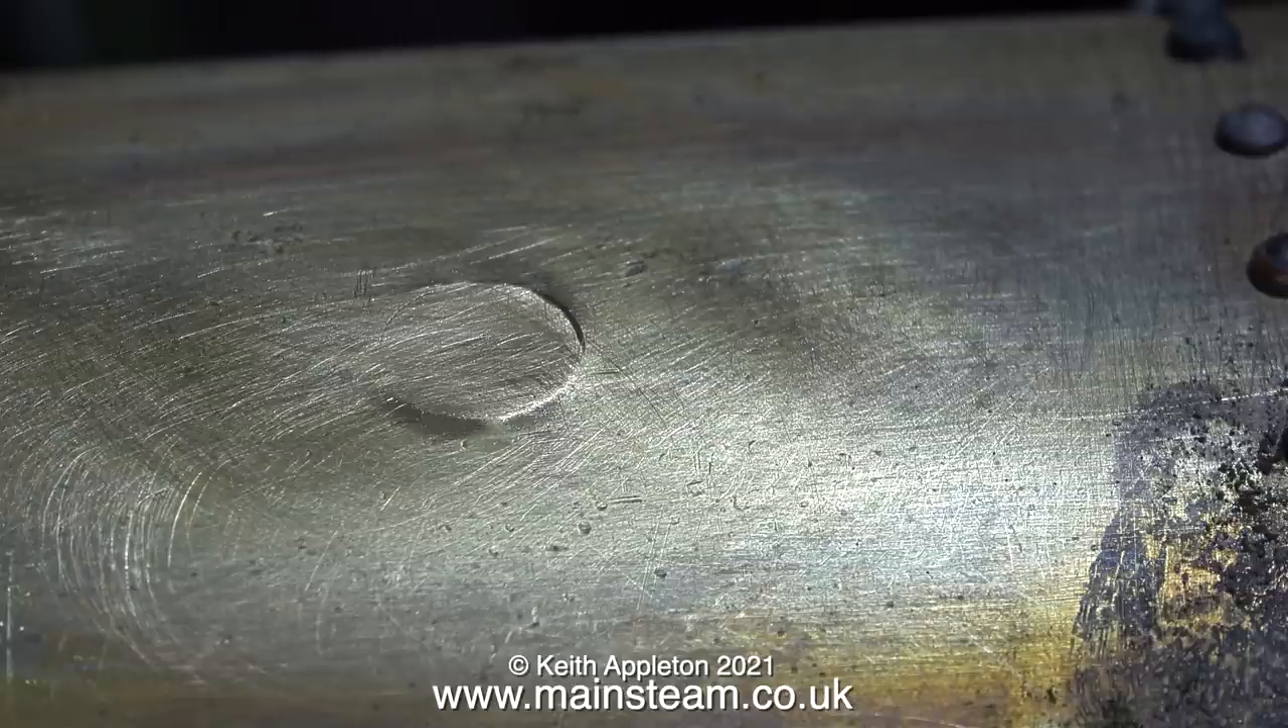The plug is almost flush with the outer part of the smoke box. It's not quite there yet, I can still see it.